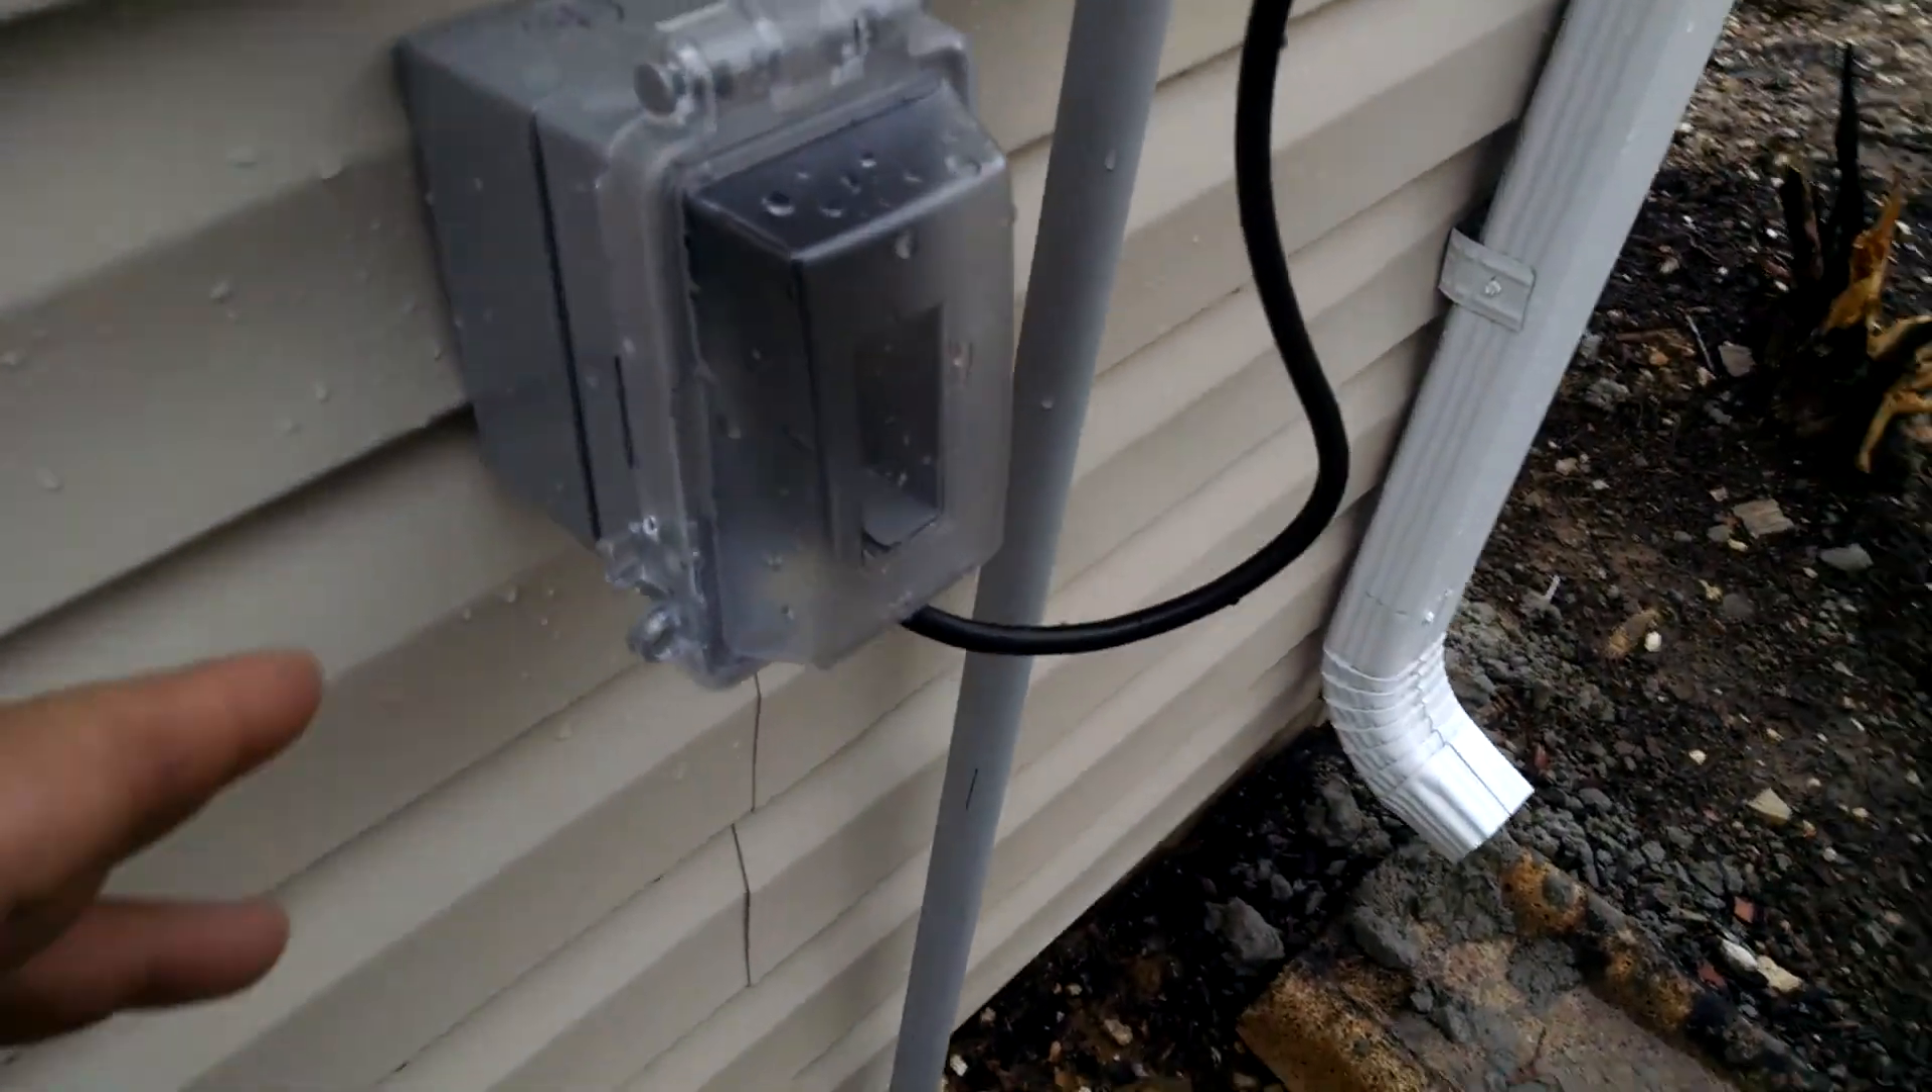You see how this box has been put on here. This should be inset.